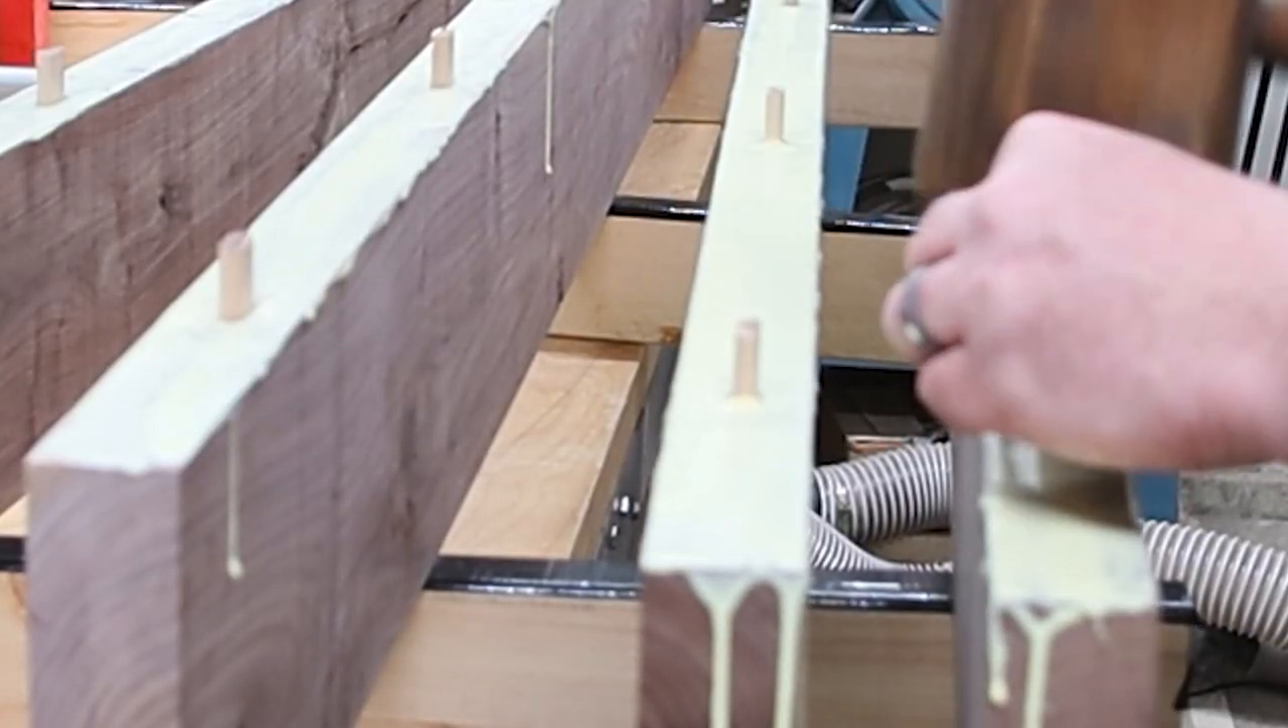Once I had the glue spread around I went ahead and inserted the dominoes into the standard size slots.